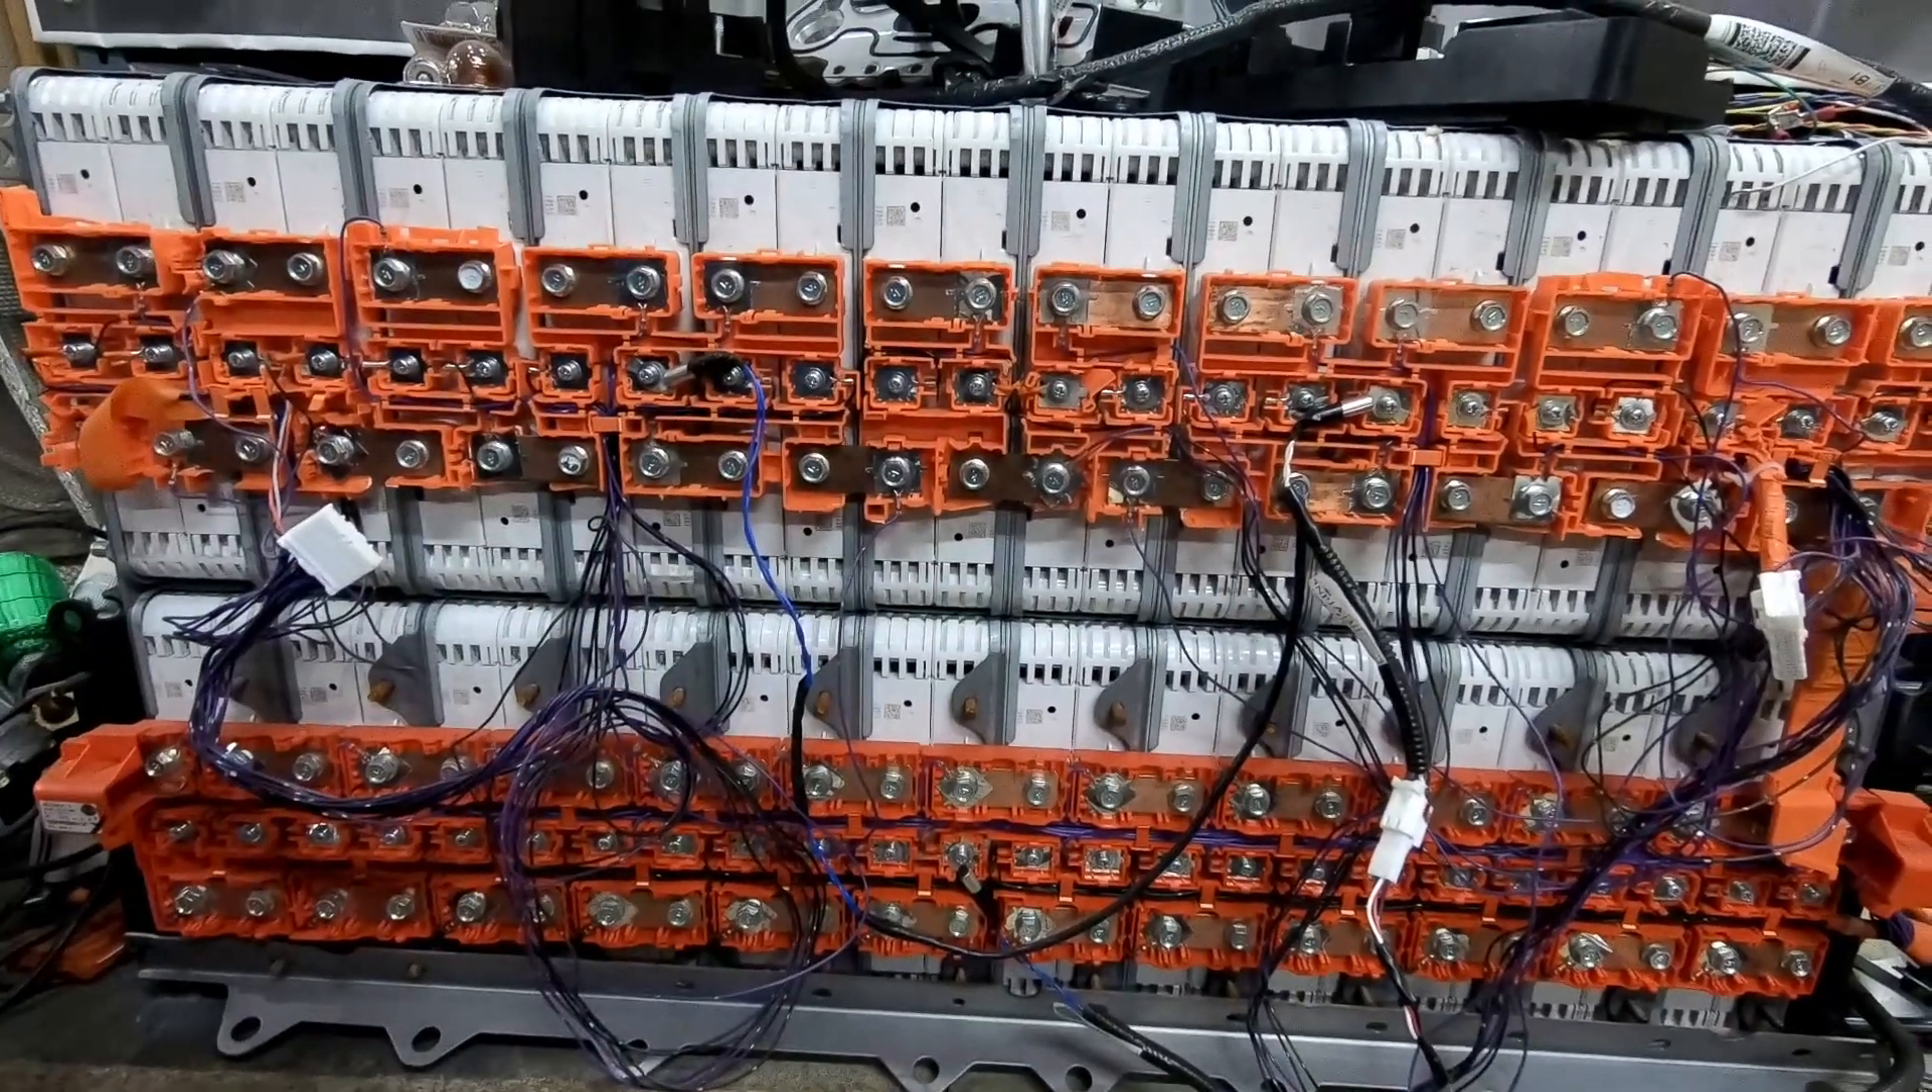So here's our leaf pack all done up together.